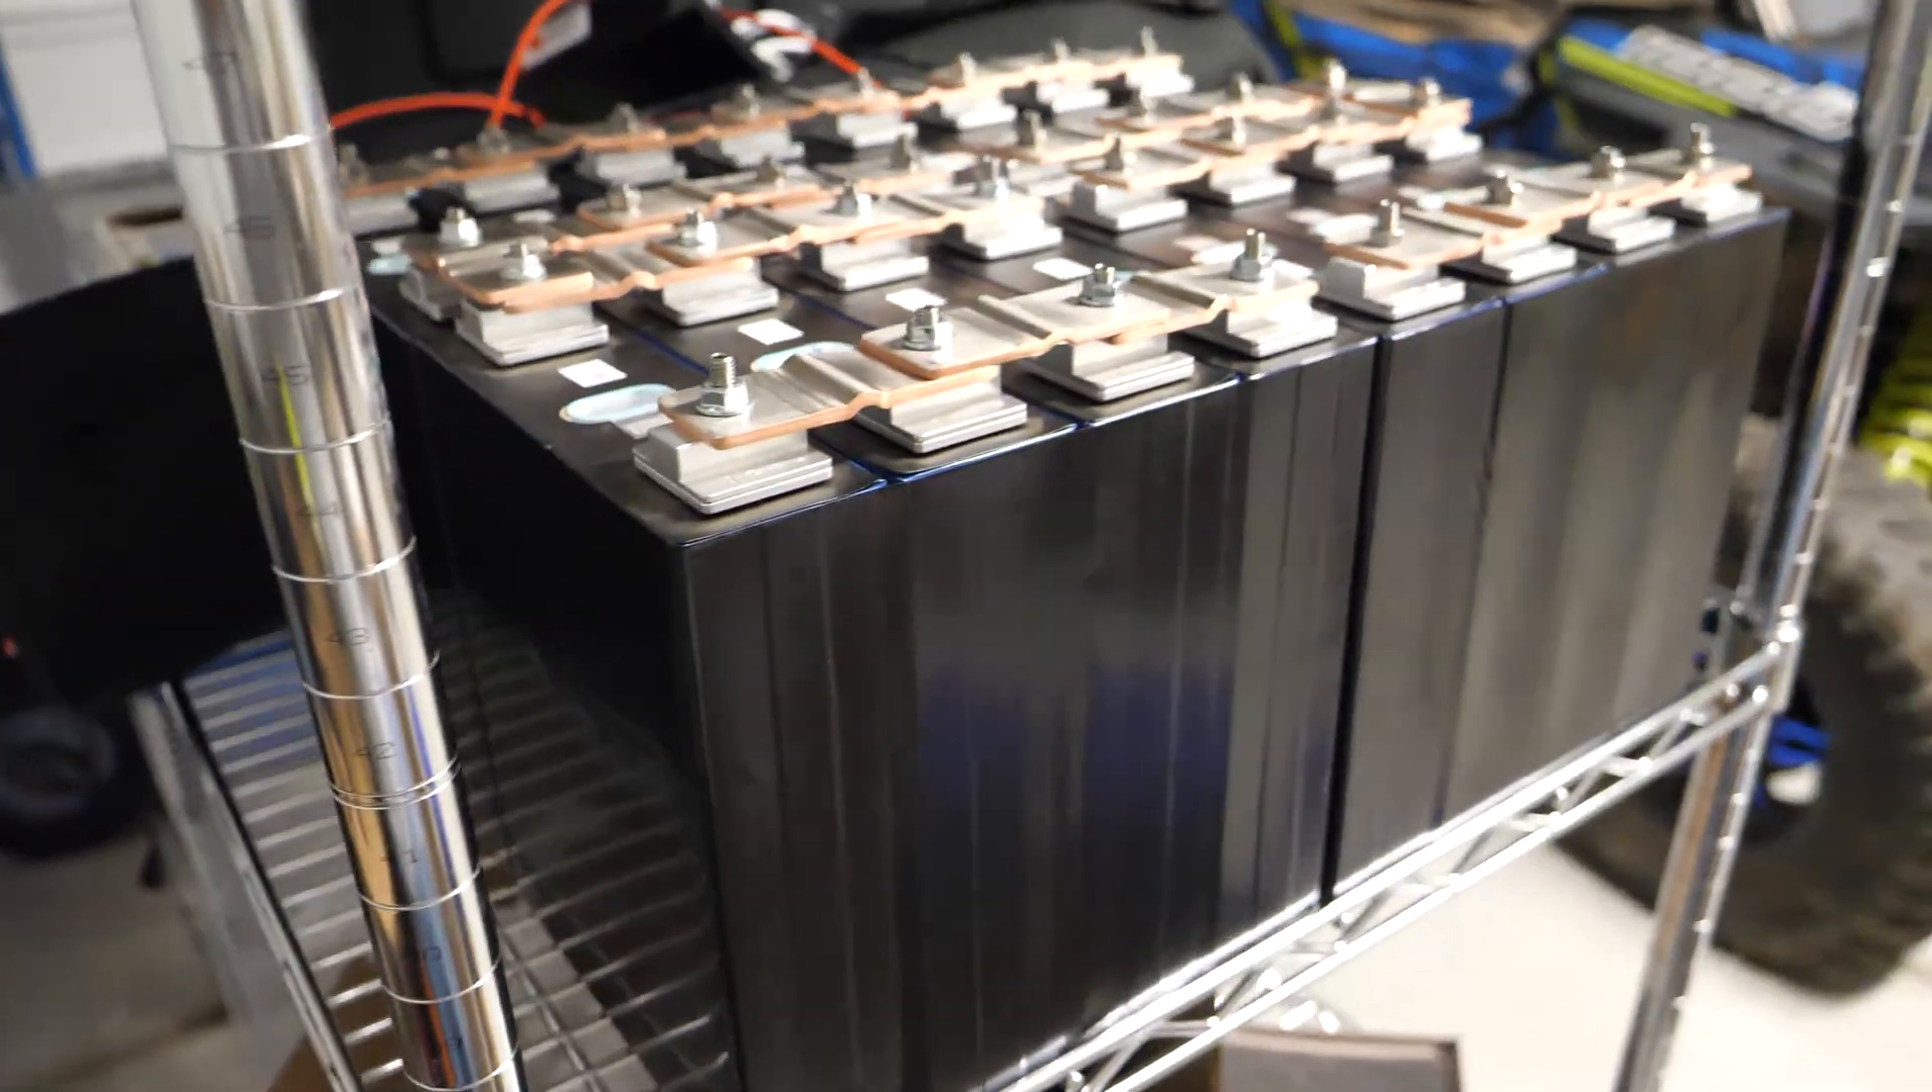All the cells are wrapped here as you can see.